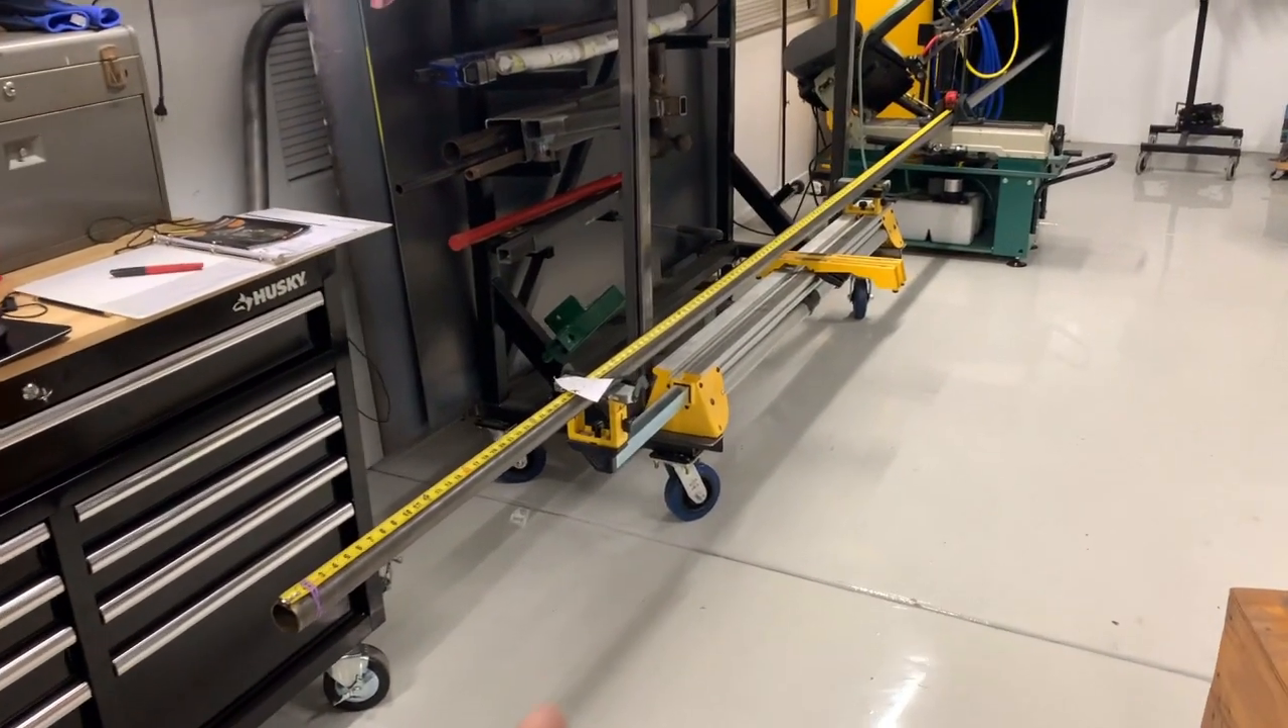I got the two-inch tube on the, my stand.